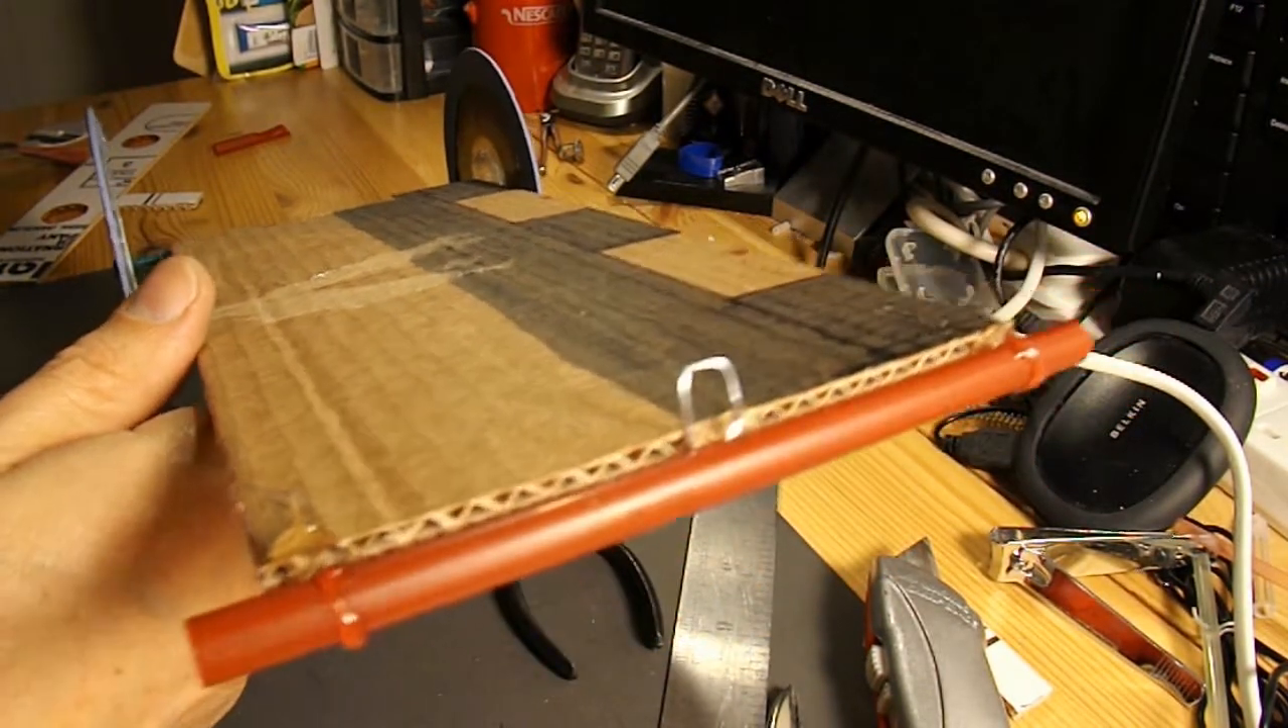Right, that's the front axle tube in place.